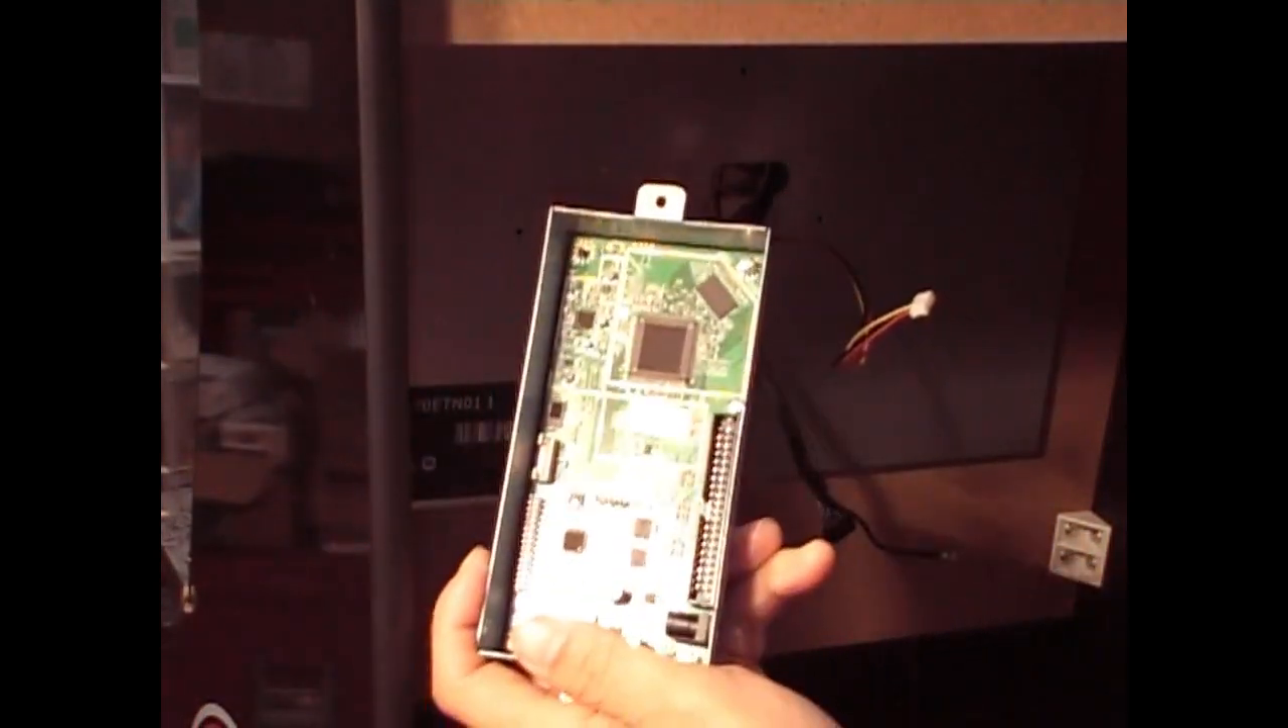And you got the board out. This is your Street Fighter board.